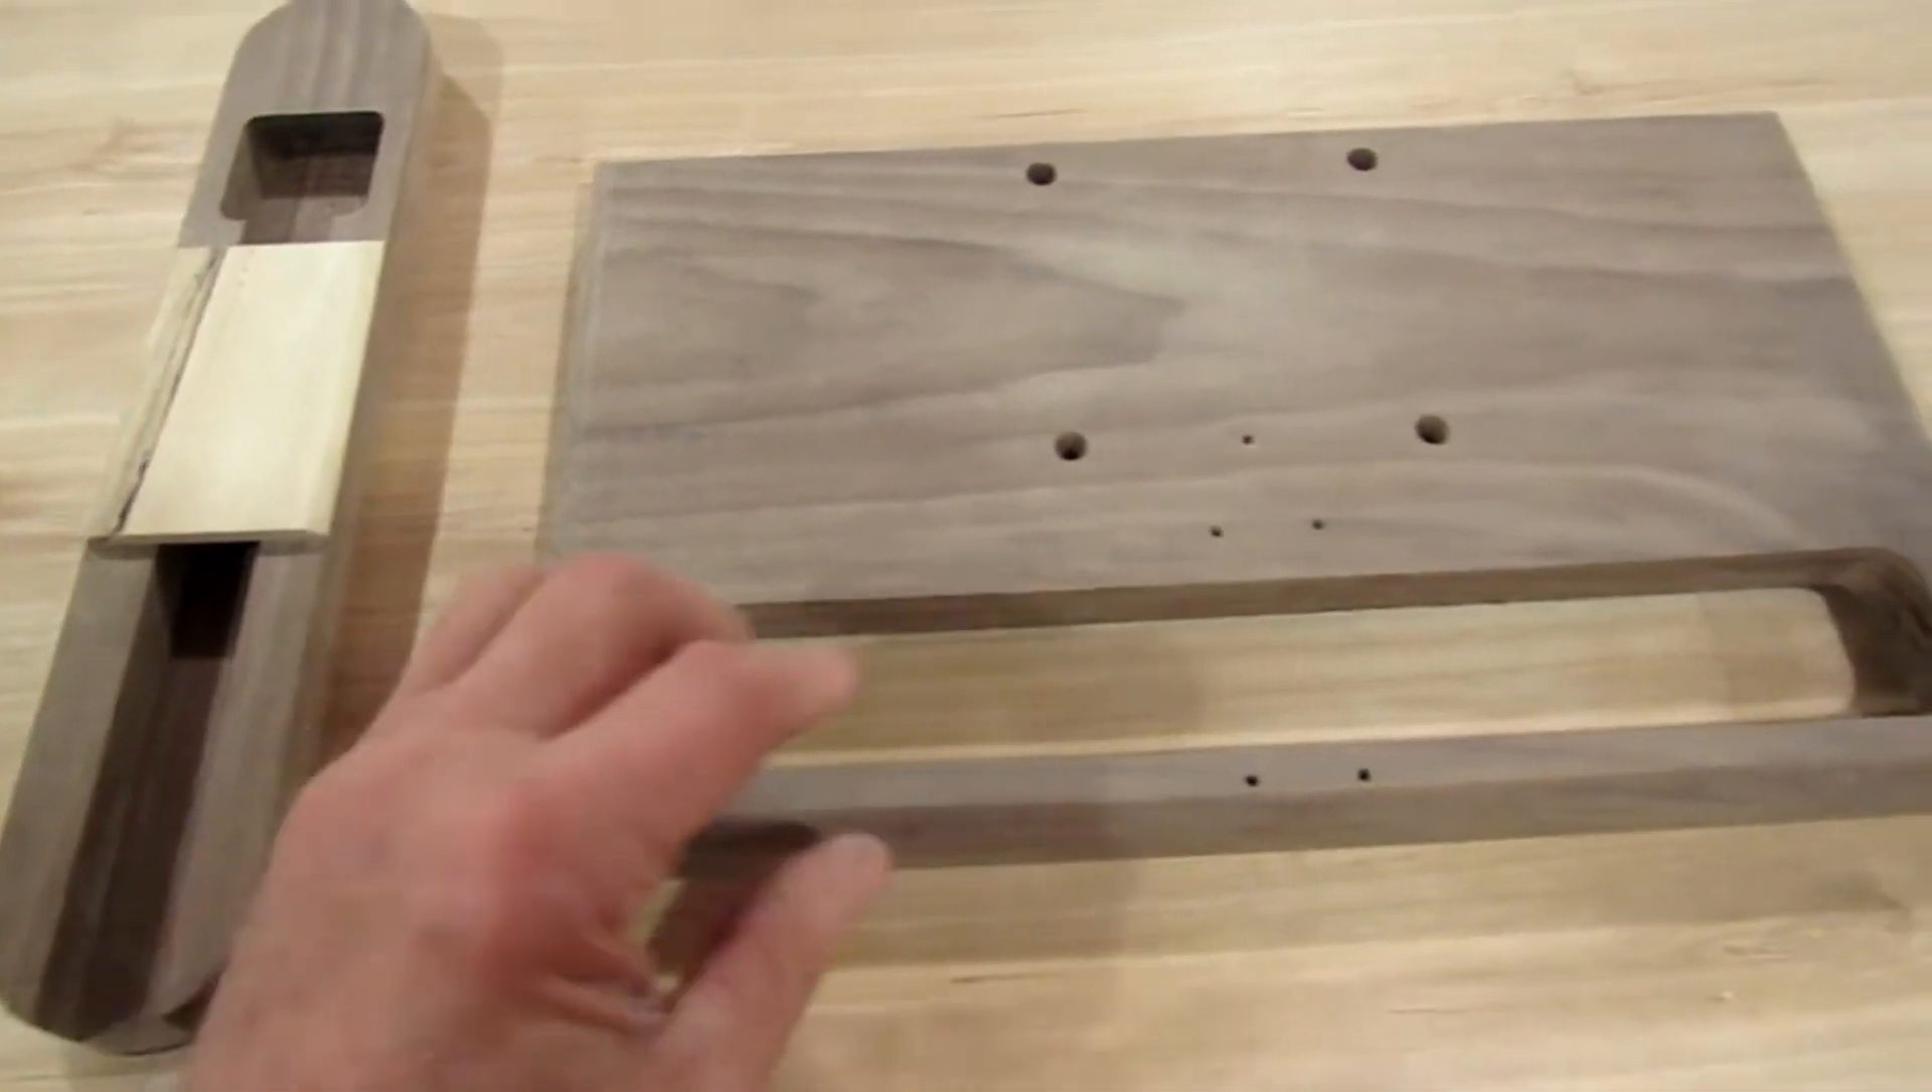You can see this is the upright that has pockets milled into it for the wiring and it also has a piece of spalted maple to match the countertop glued onto the front of it.